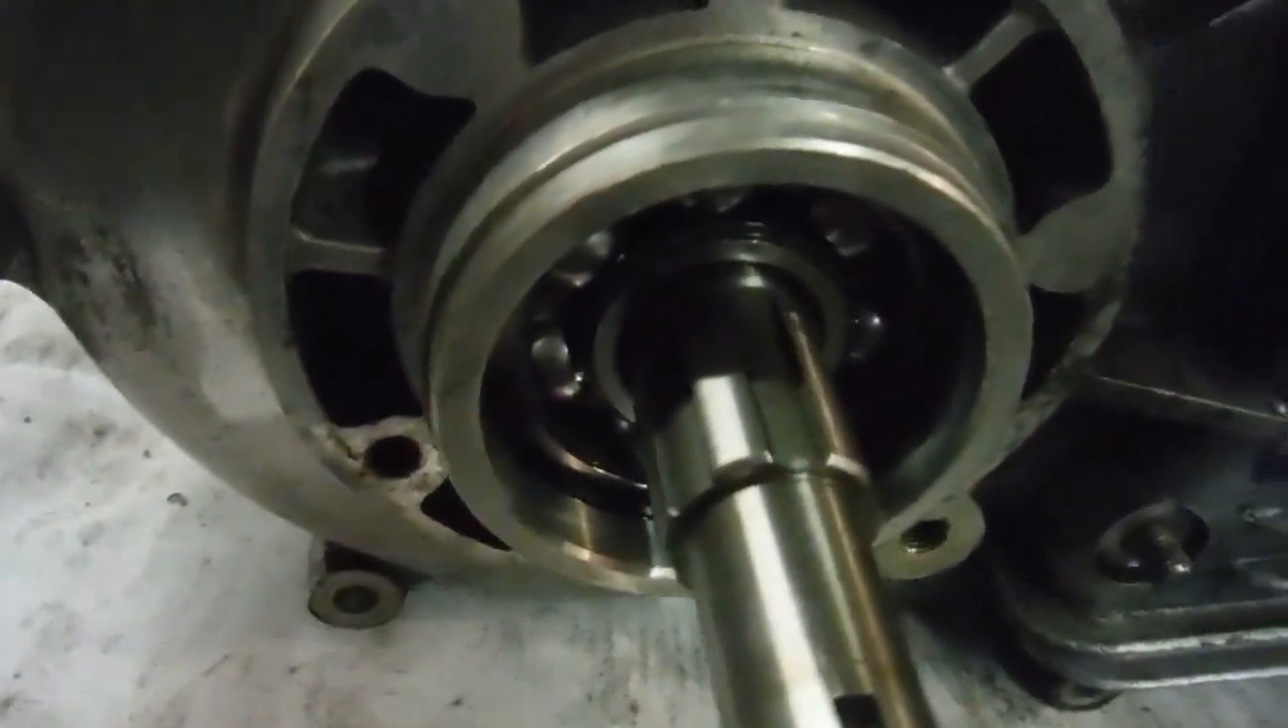And I haven't got any seals in yet to cause any drag on the main shafts, but the new main bearings are in.